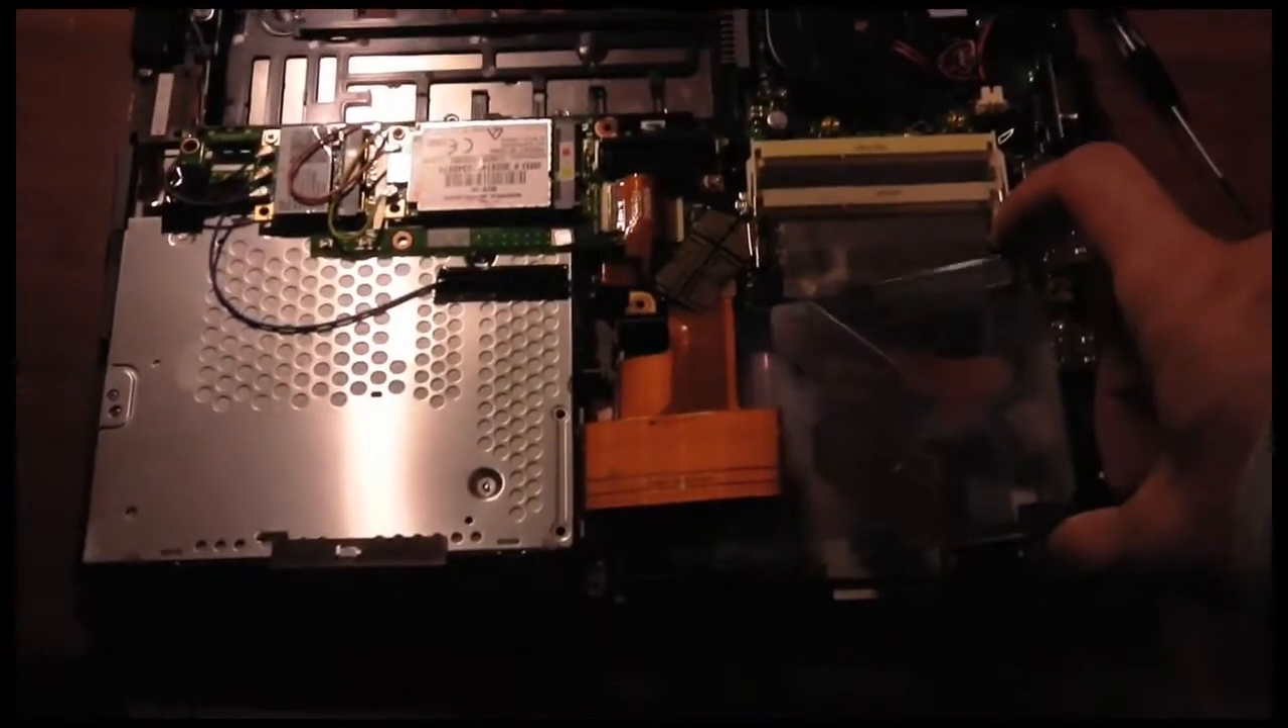And now with the back cover removed the system internal parts are exposed.